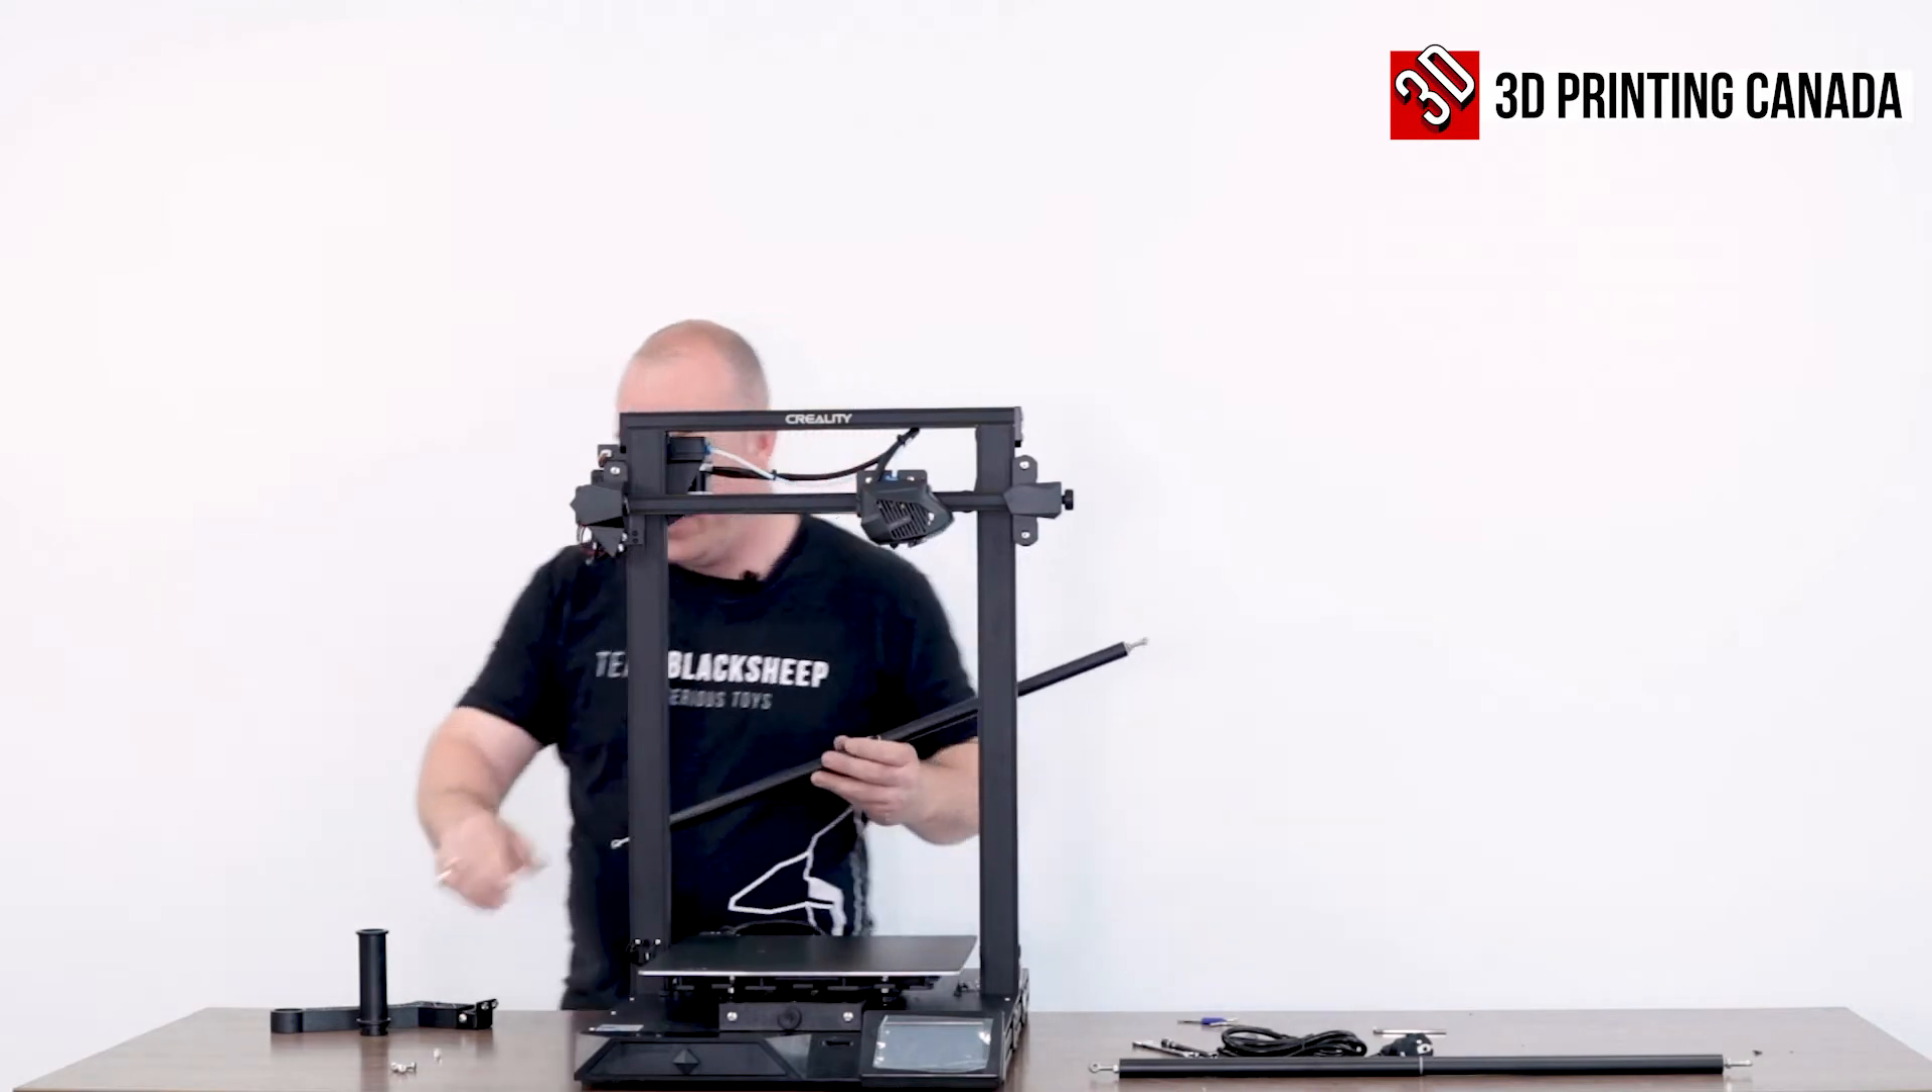And now your upper gantry is installed.